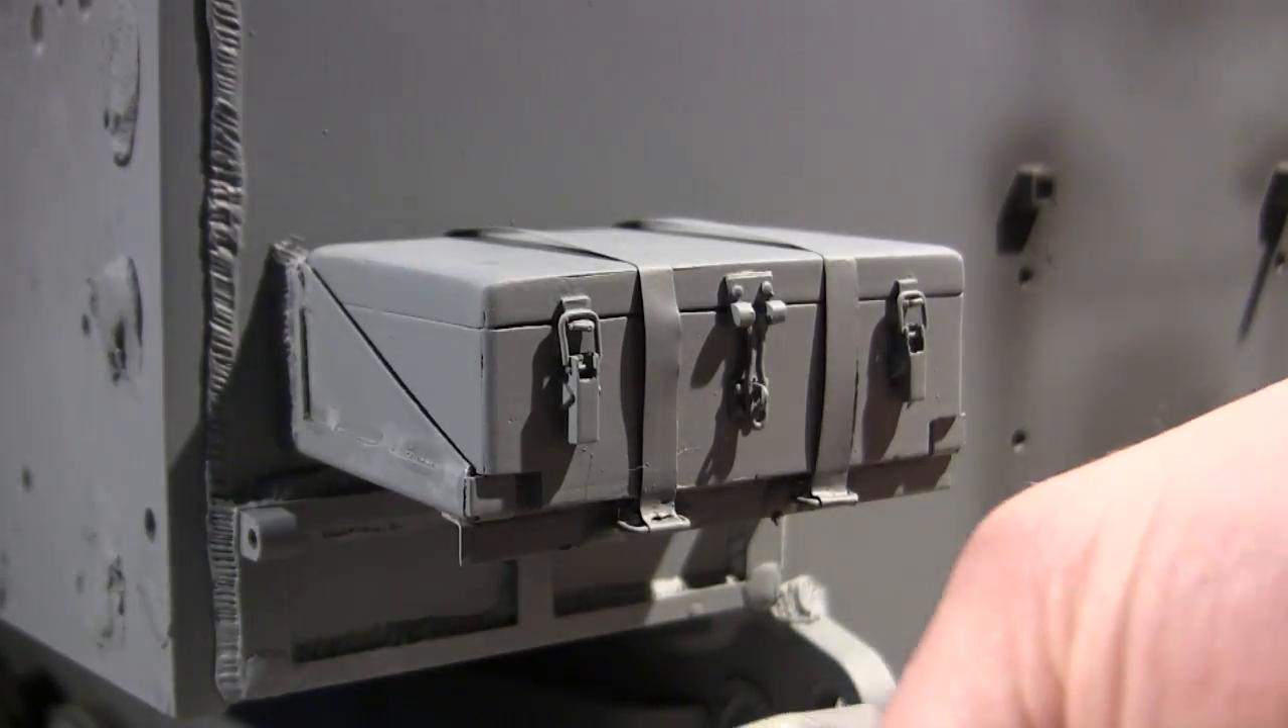It is also at this point here where you can see the completed toolbox now fitted to the model.